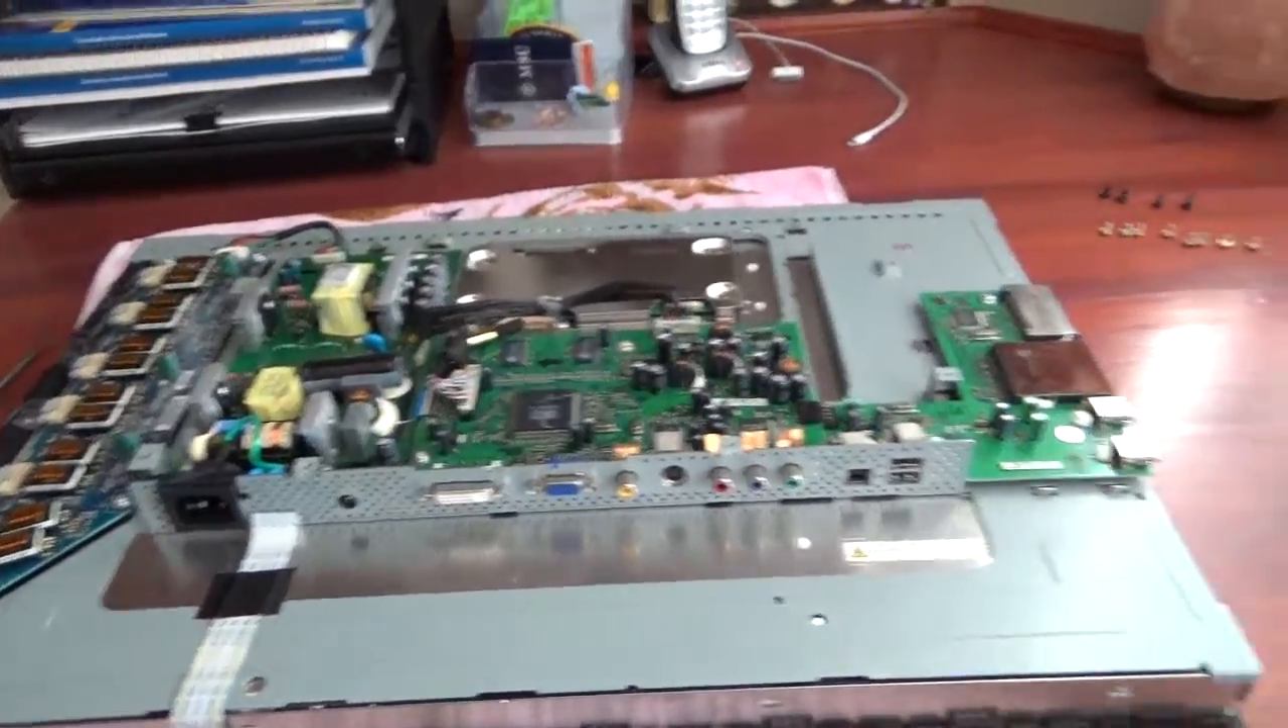So this is now what the monitor should look like with the shields and screws removed.